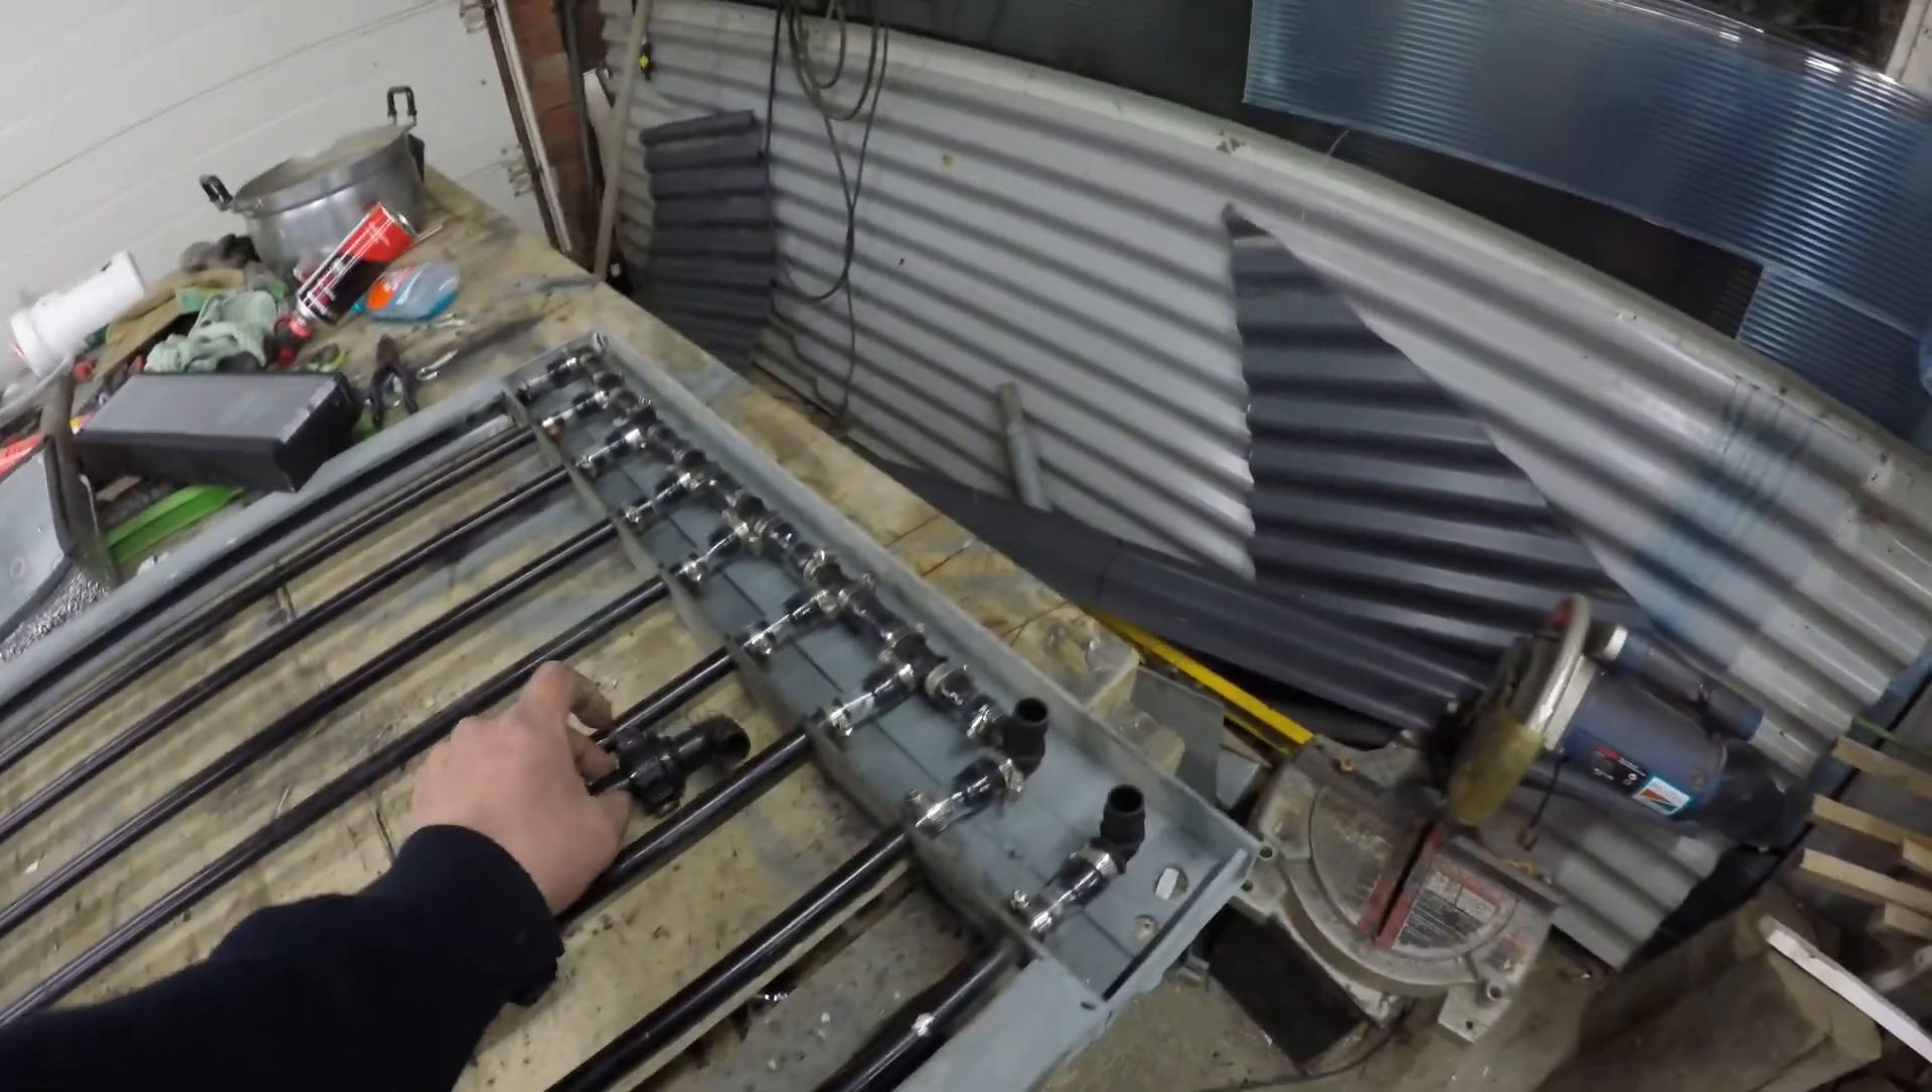I might put a metal cover on top of these, just to stop all the dirt and all that from the compost getting in here among these pipes. But I haven't done that yet.